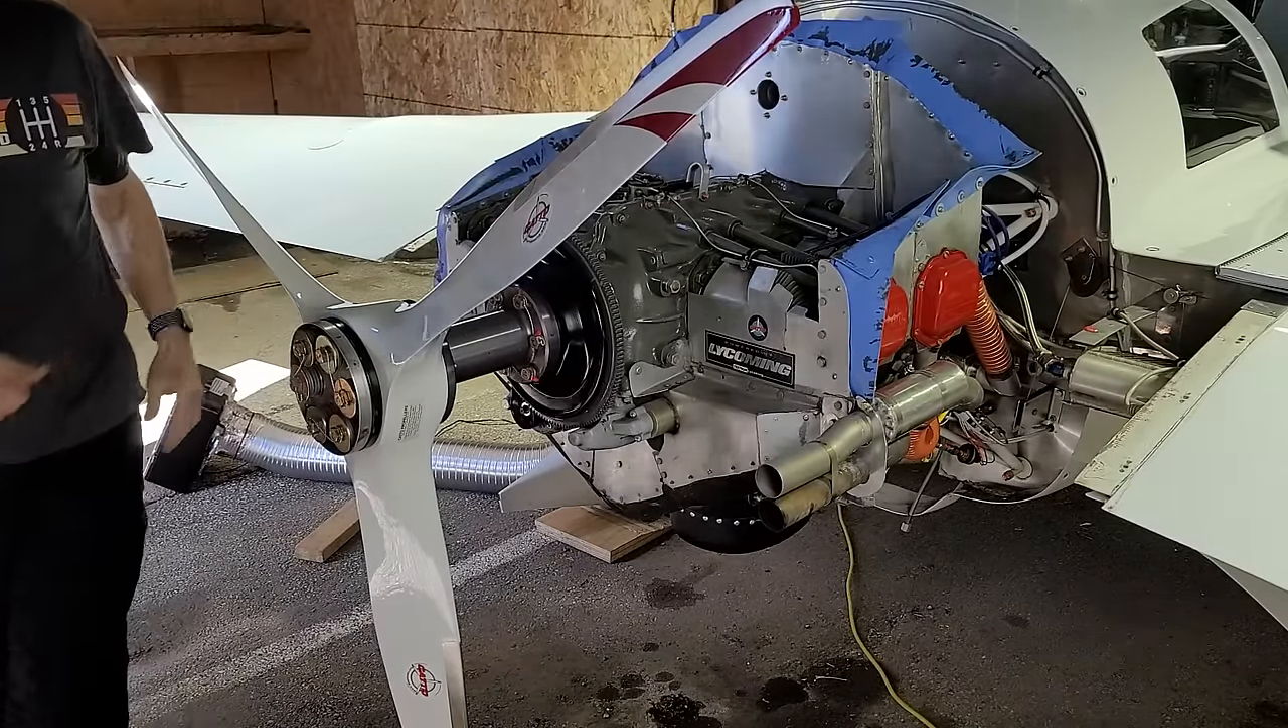And now I'll do the final inspections to make sure everything looks good. All right, this beautiful new prop is installed.